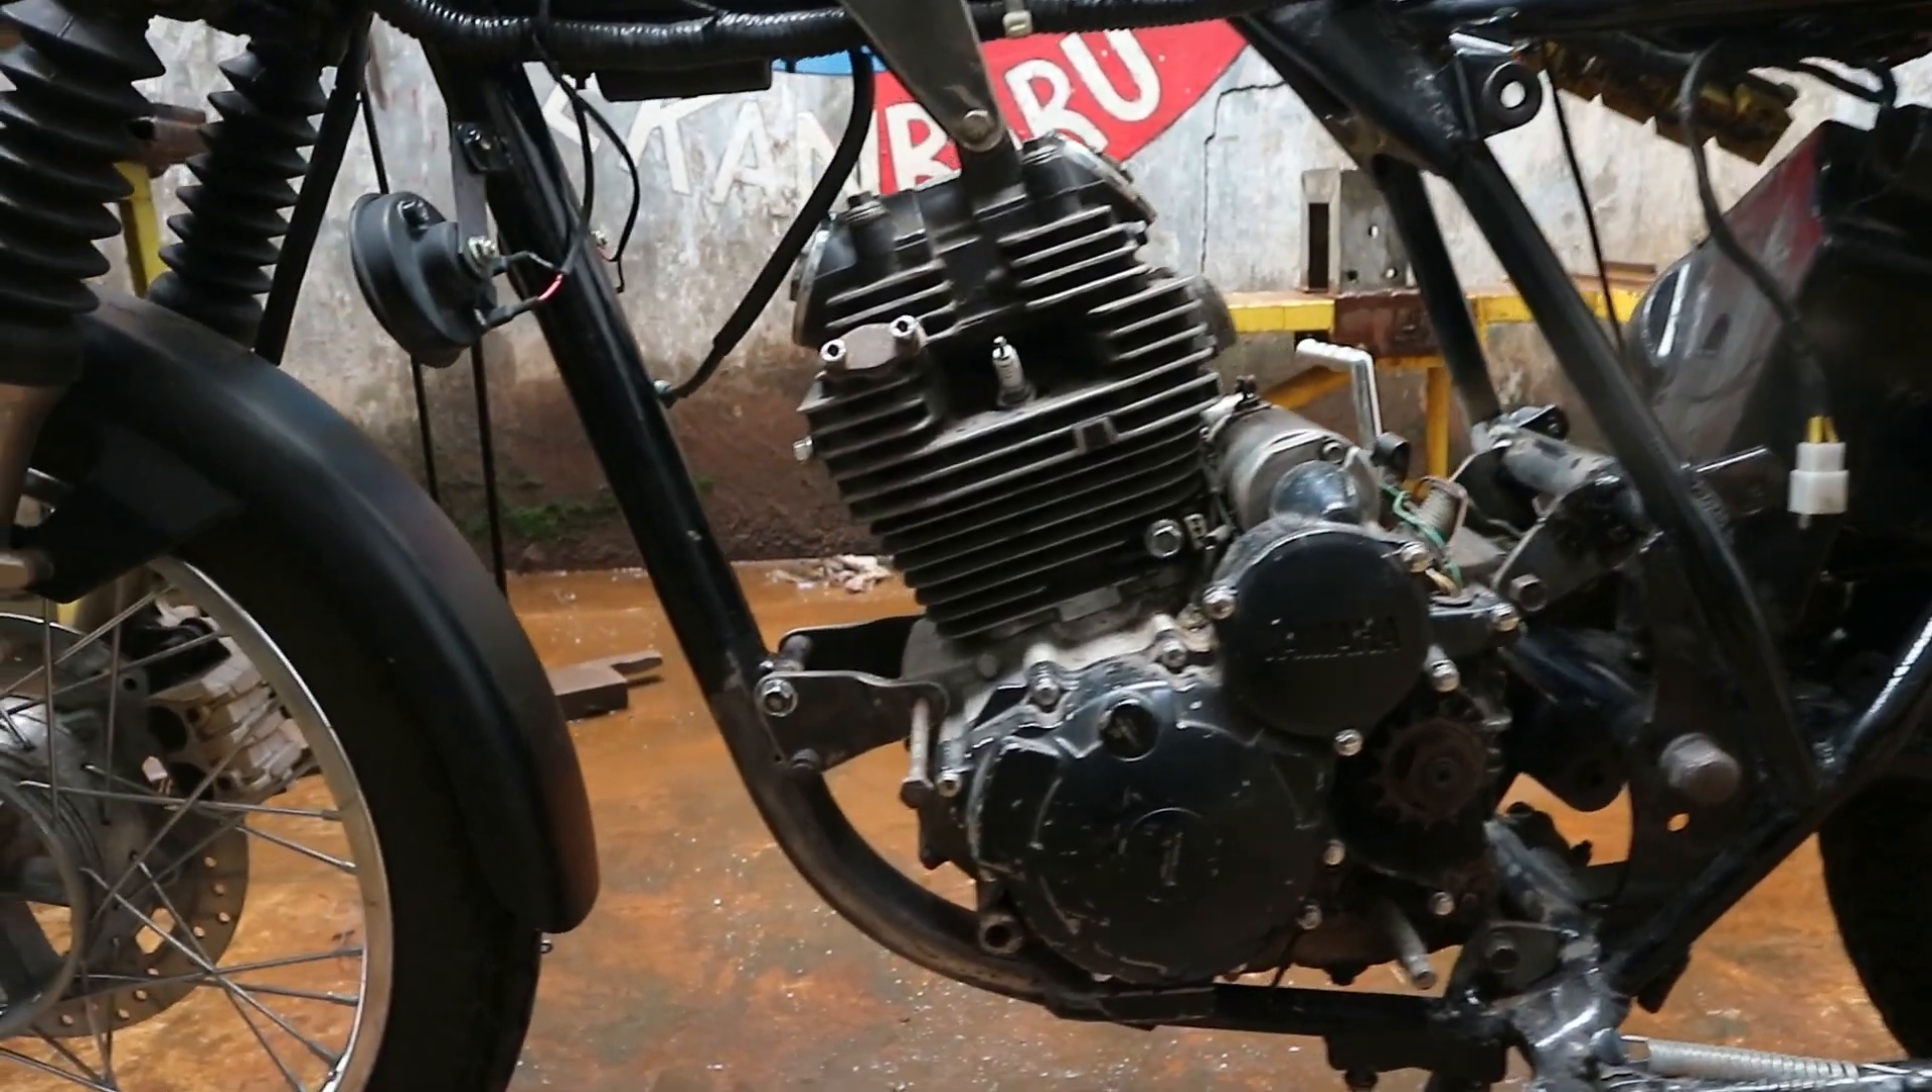Oke sobat, jadi ini mesinnya udah duduk di frame-nya.